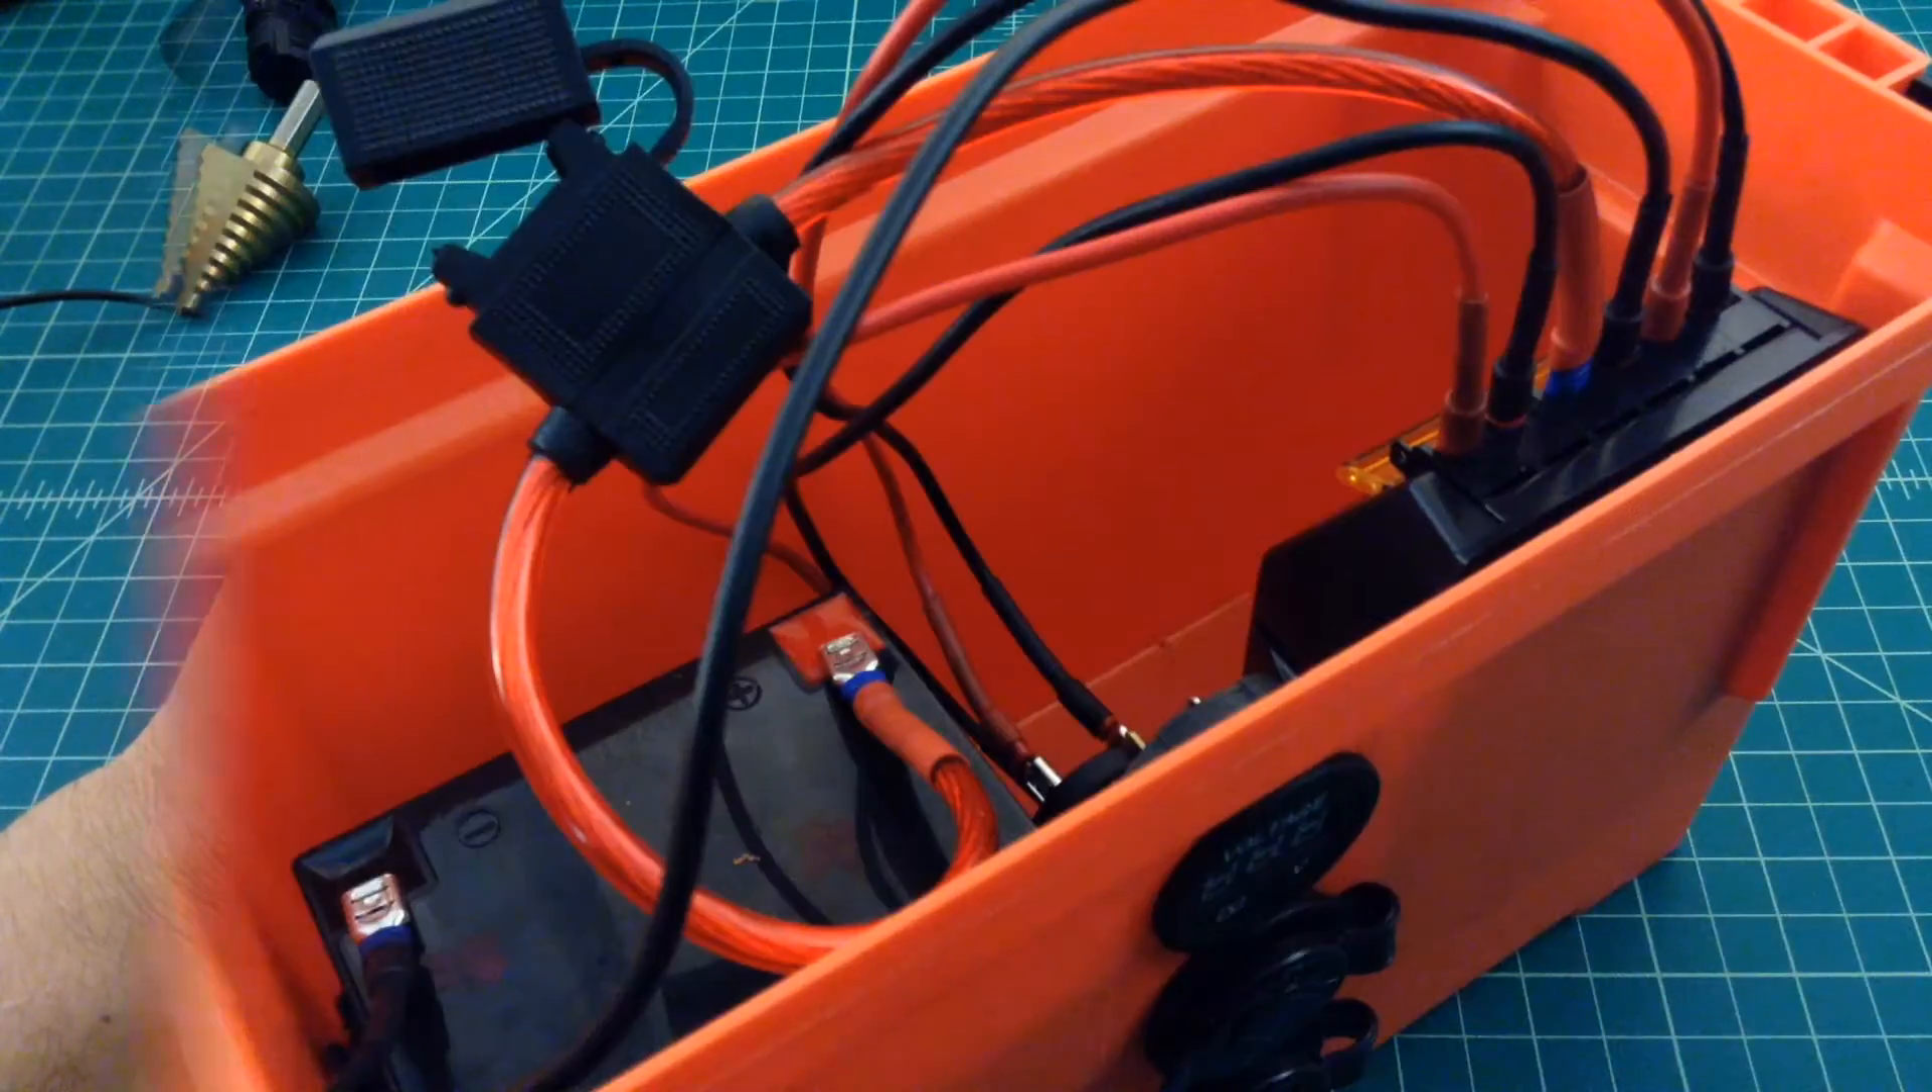I'll be back after I wire up the battery. Alright, here we are. The battery is wired up.